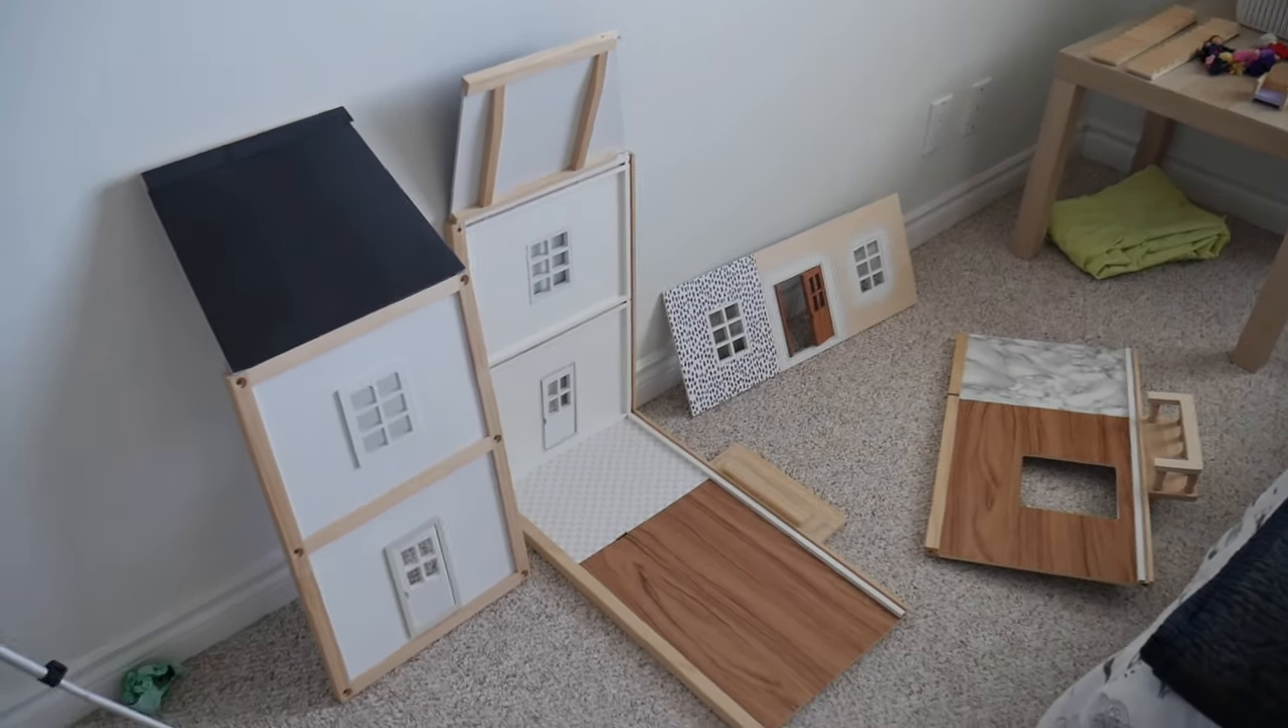I've done the flooring, I've done the paint.